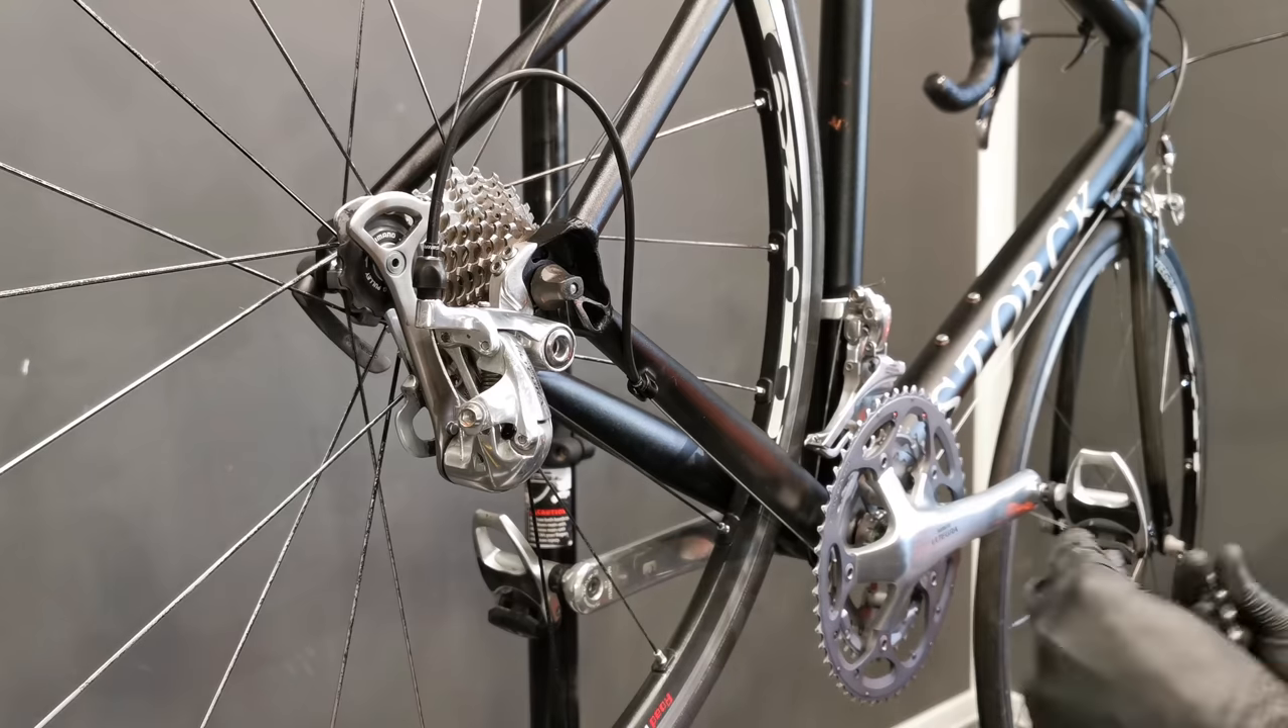Yeah guys there's only the chain that's left and we can adjust the shifting and go.